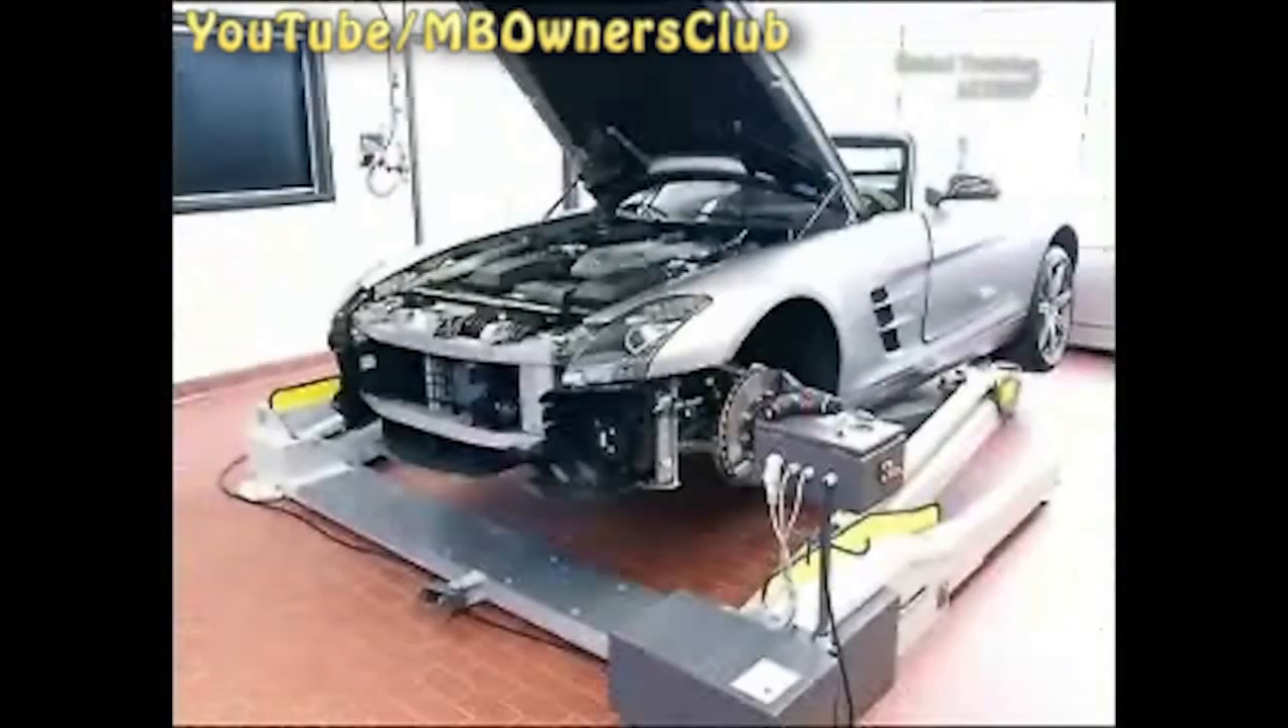And this is how the SLS AMG looks without a front bumper.